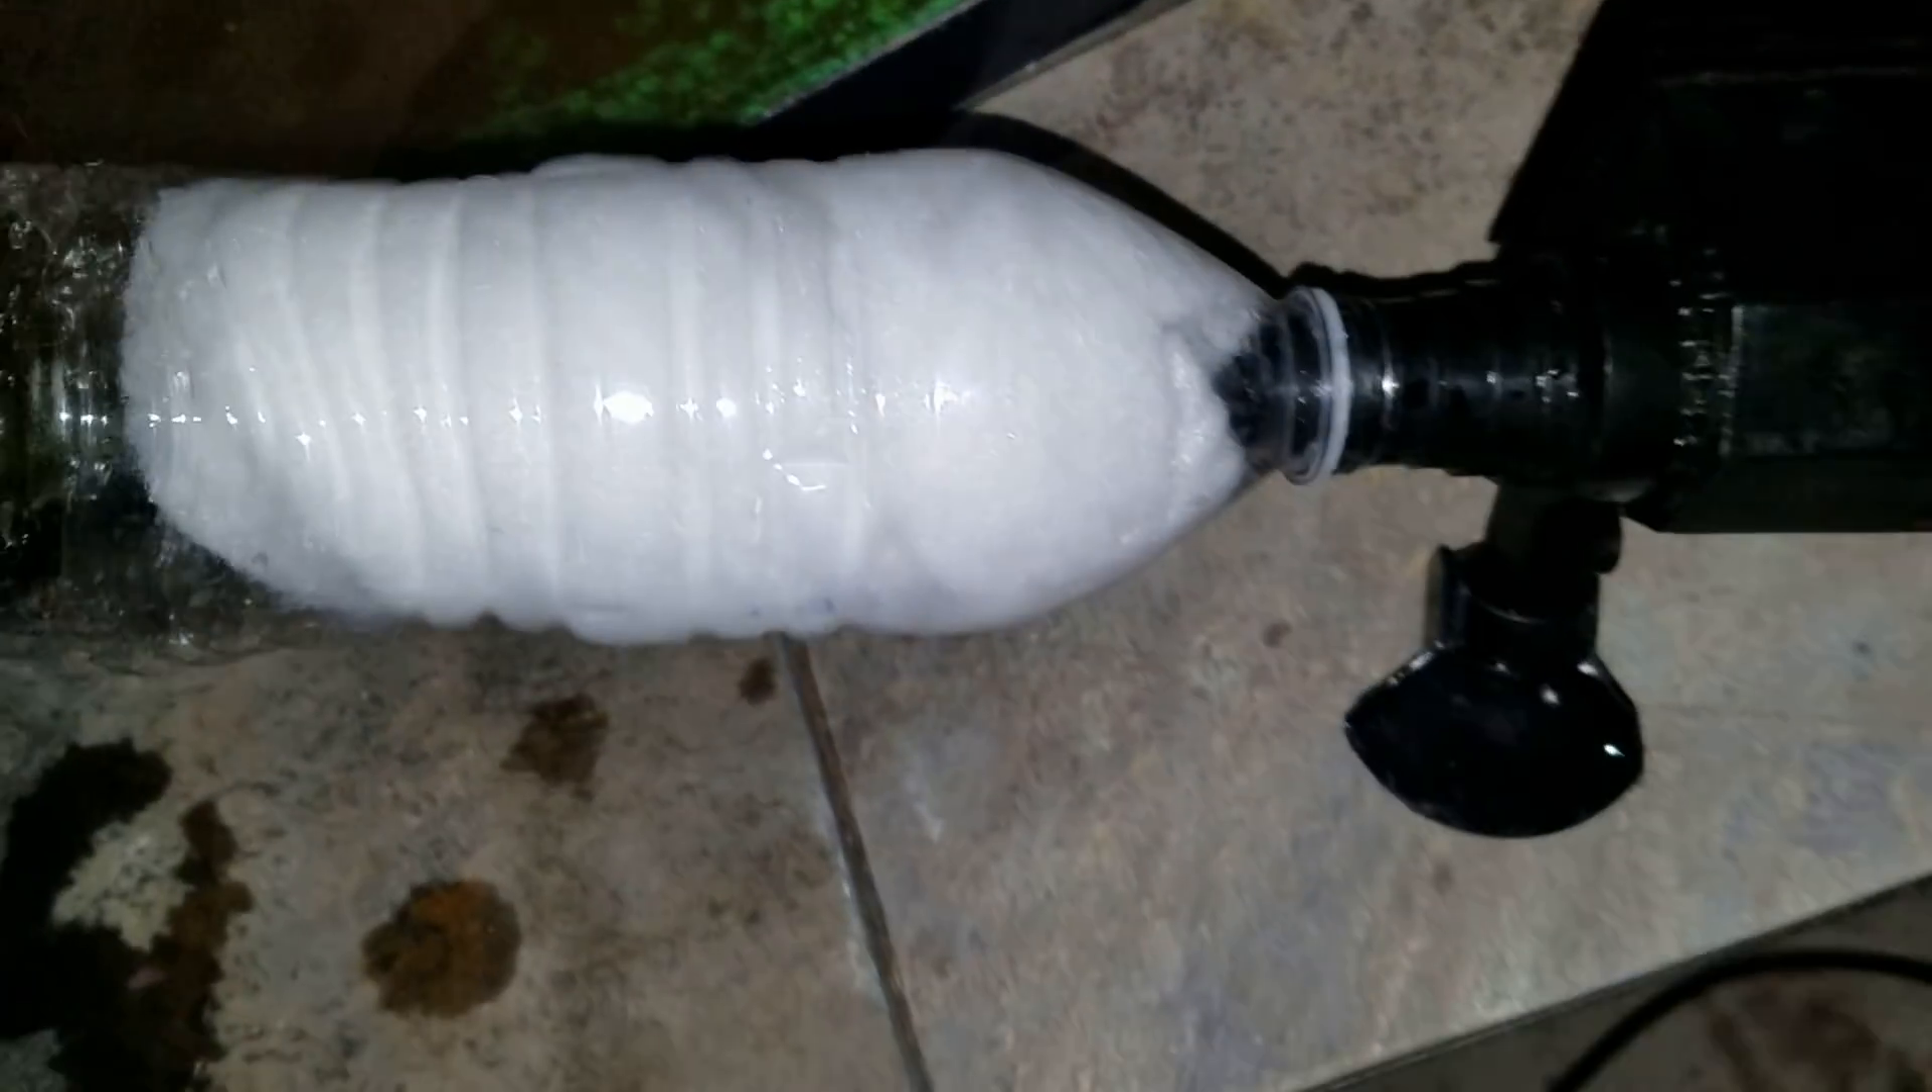And, I've taken some fresh new filter material and I repacked this filter.